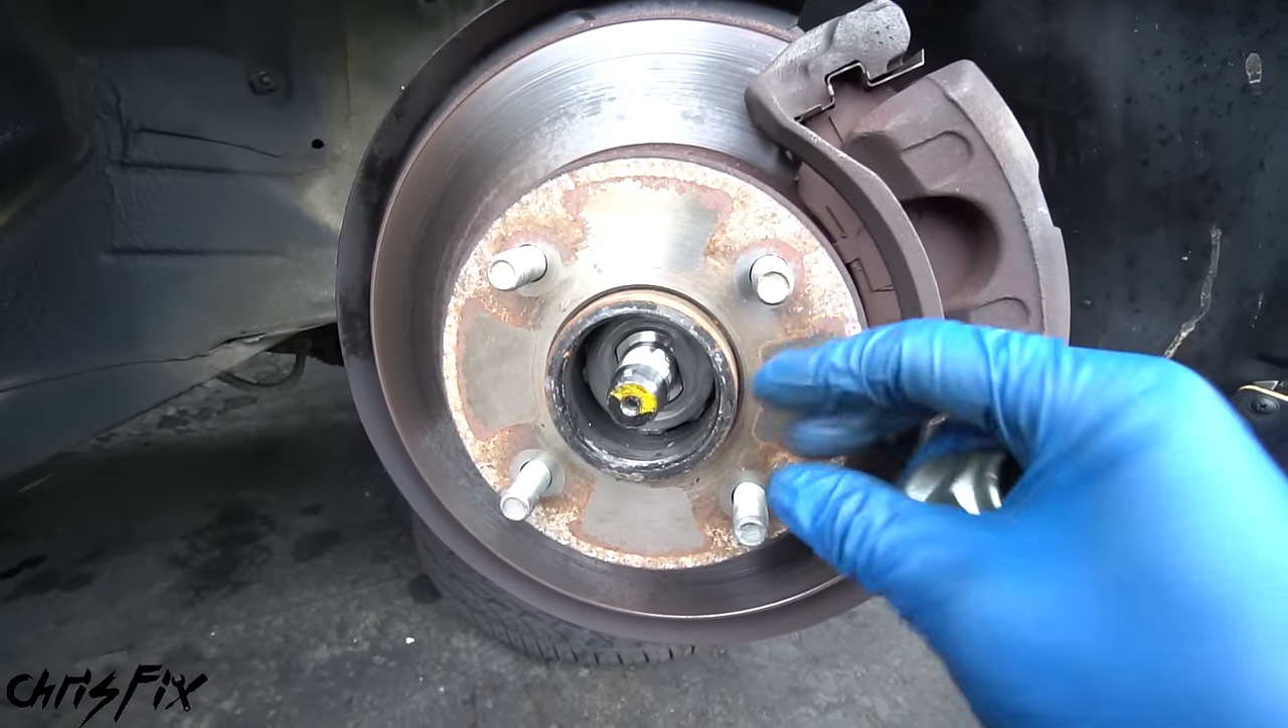With the spindle nut removed We are halfway done at getting this four lug hub out.